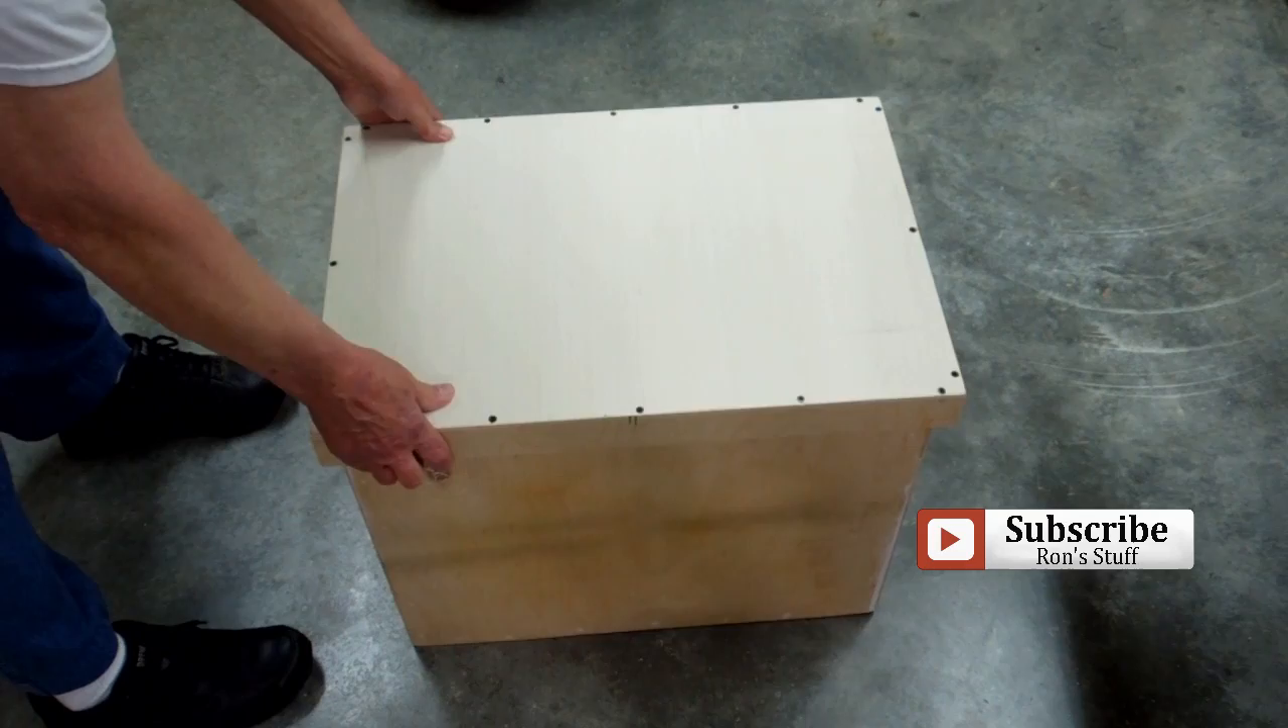The lid has been completed. I still have to take this apart to do the penetrations.